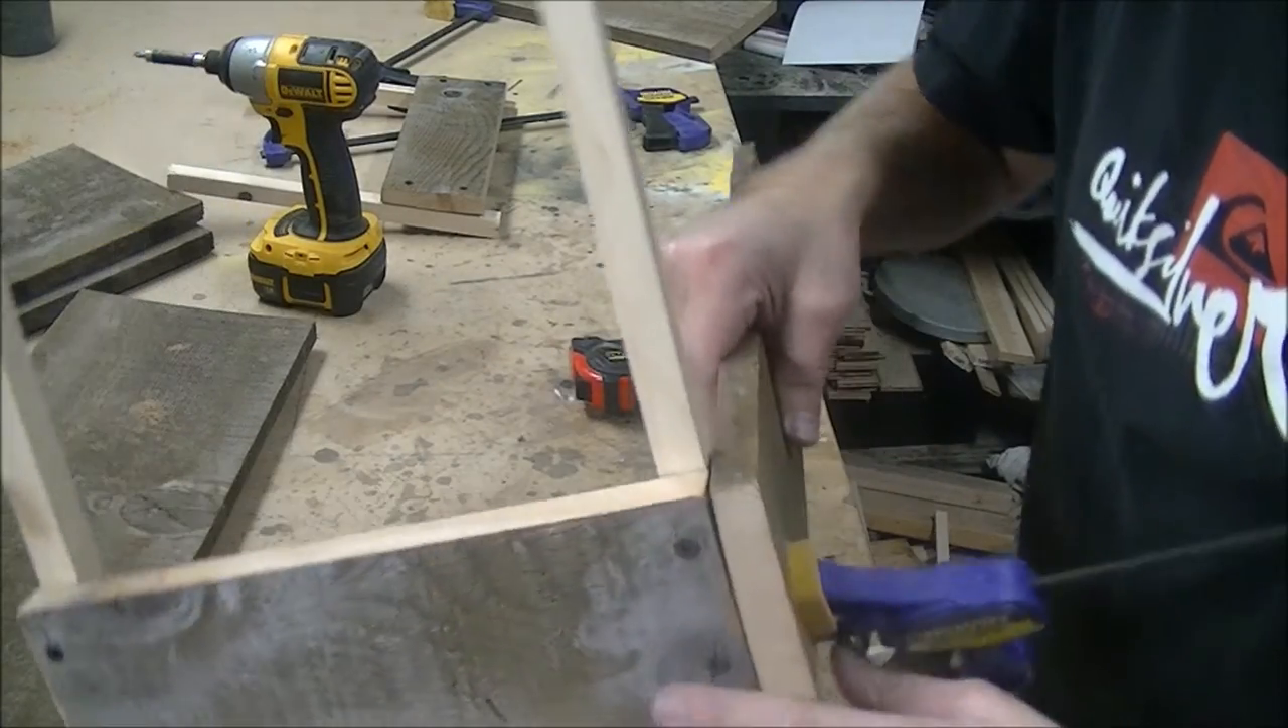All right, so I got my end pieces done. I went ahead and clamped on my side piece.